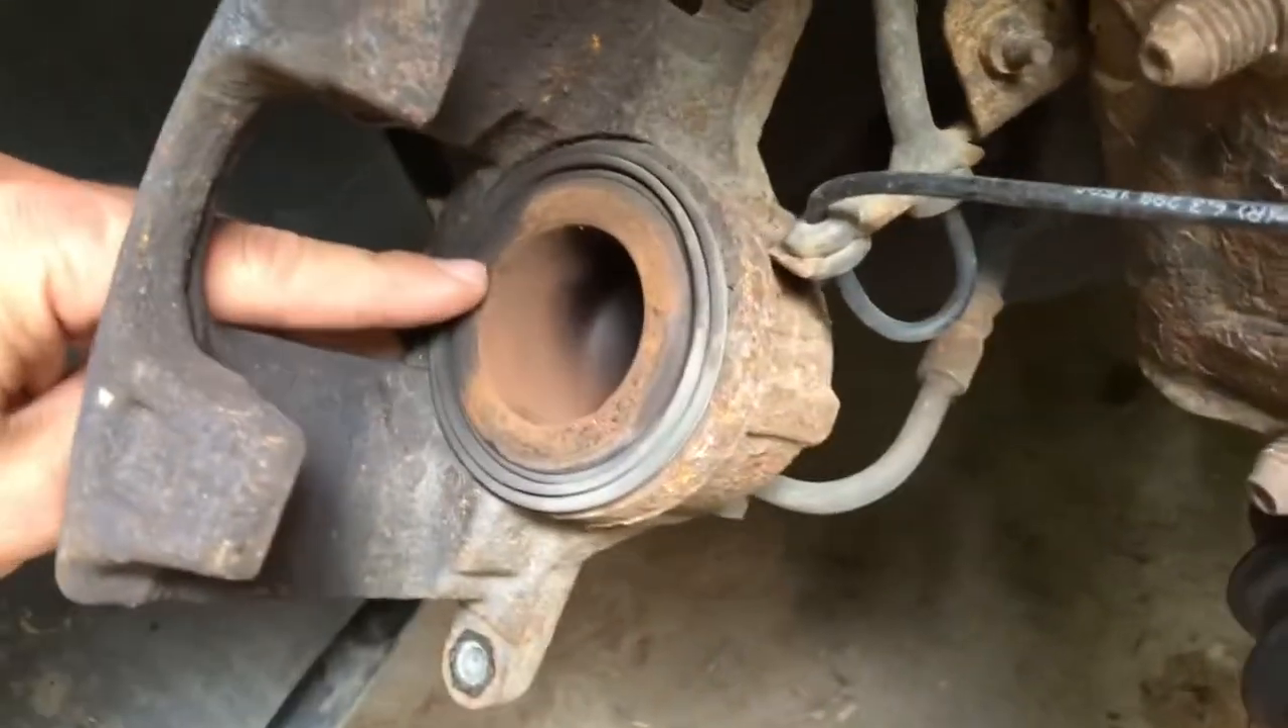Alright got that plunger all the way retracted there it's flush with the folds in the rubber there and then now we're gonna look at these pads here.